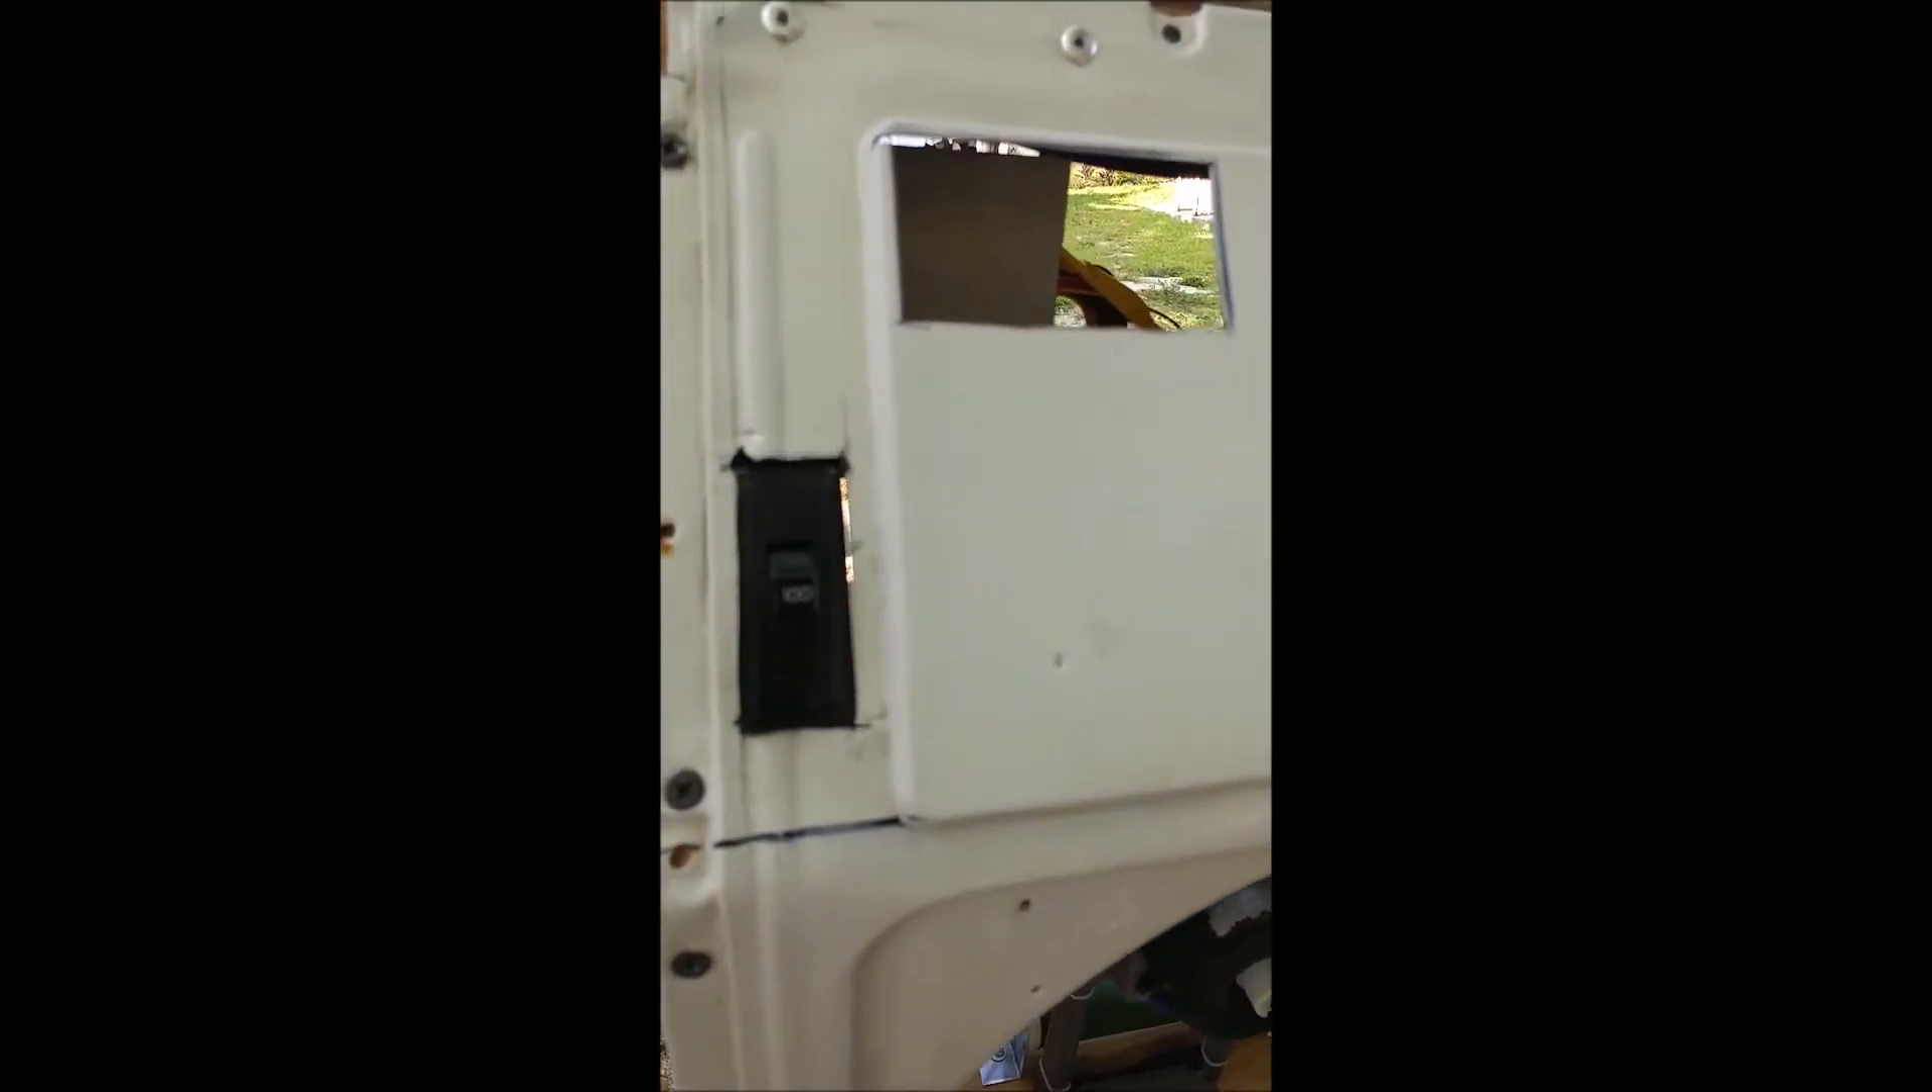Oh, I managed to put in the 100 amp breaker switch too.